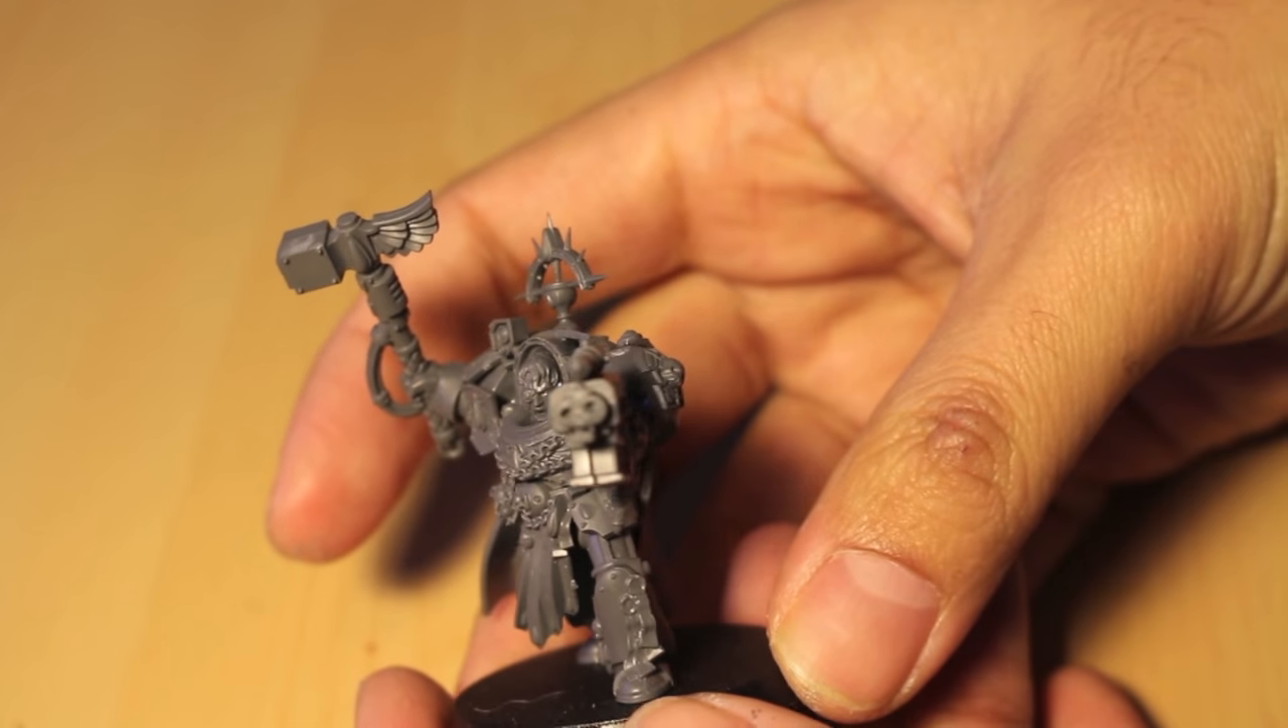Your blood angels captain is completely built up.